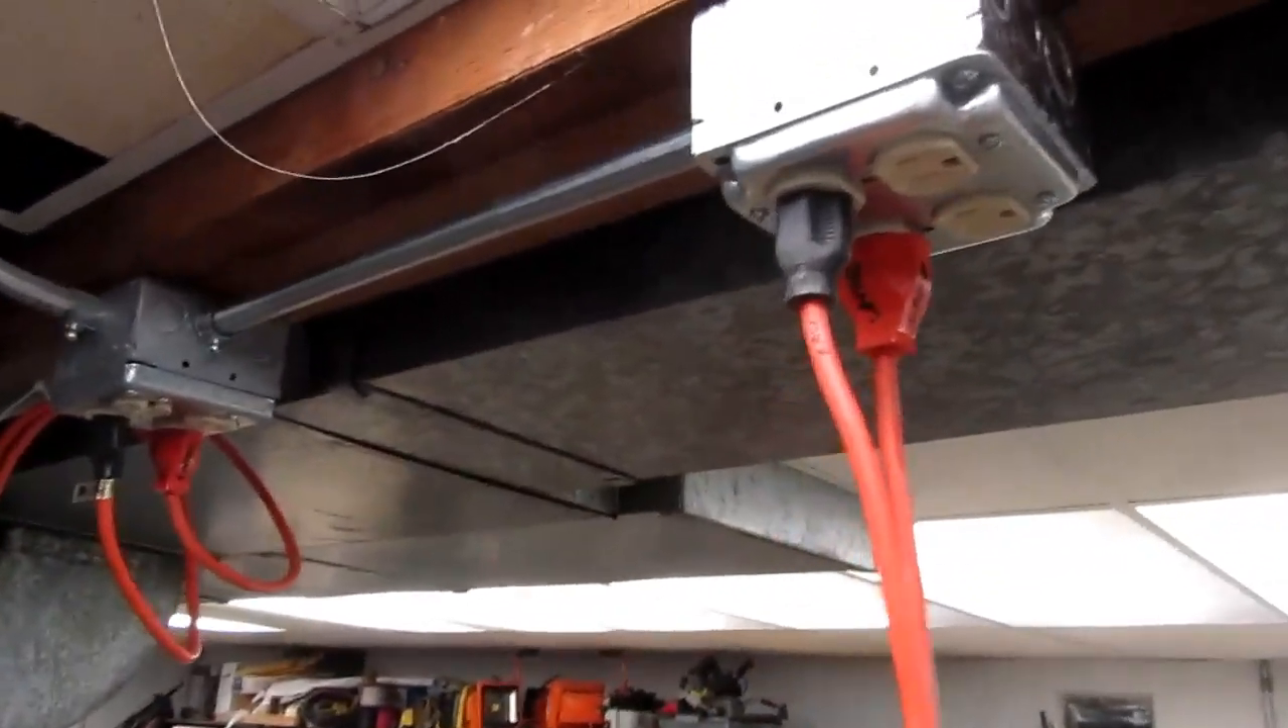The first order of business was to get another outlet here which I've done.